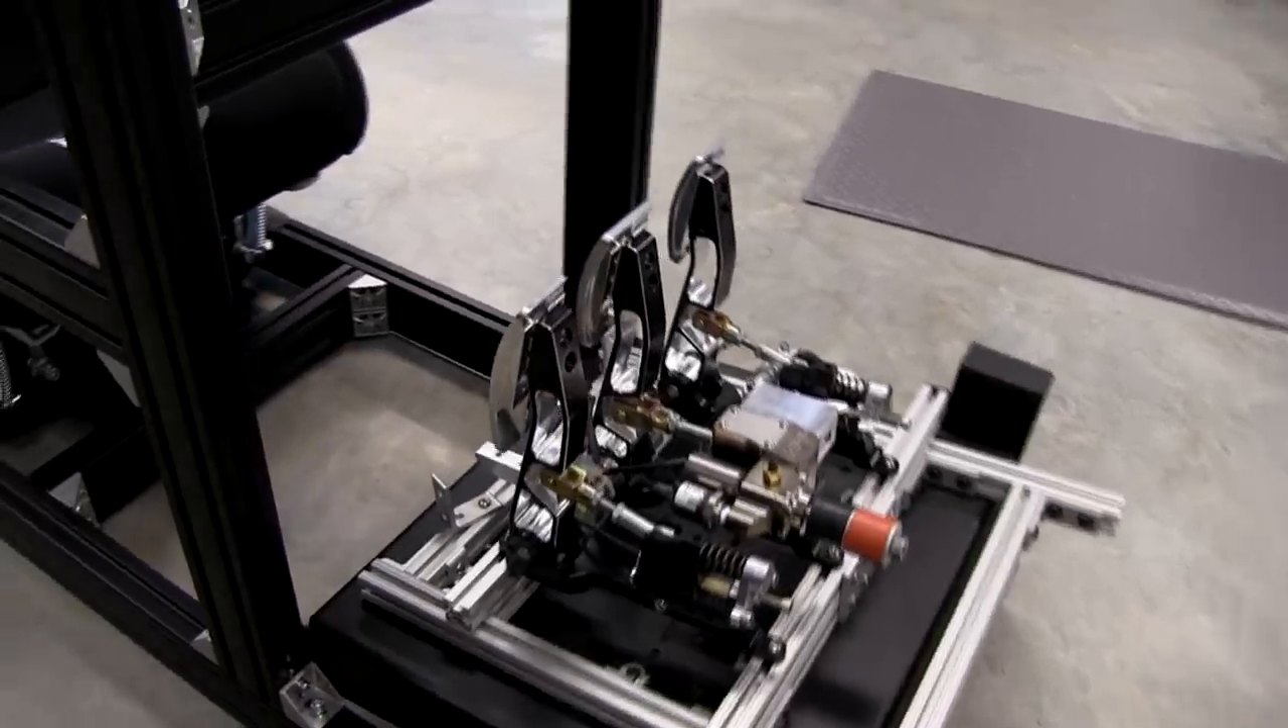I've got the pedals mounted now and I'm using the always beautiful HPP PRX SEs and they're on my 10 series 8020 profile.